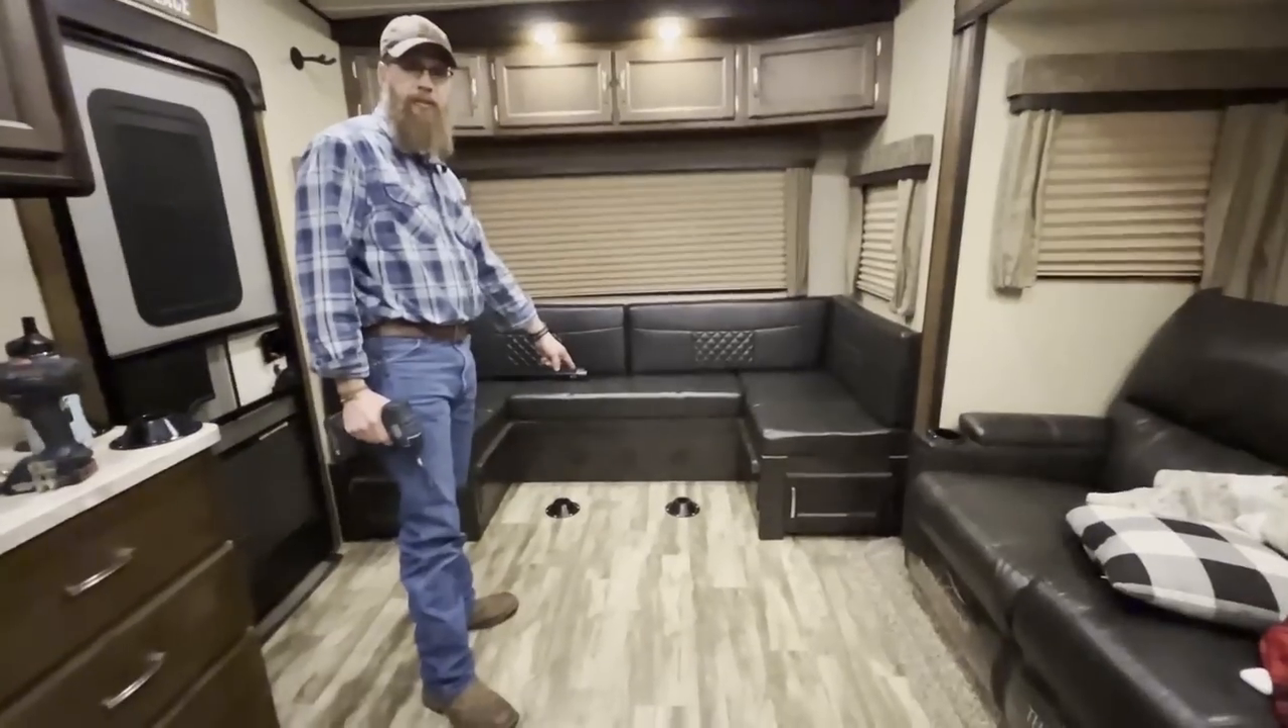Now the last thing we have to do over here is take the pegs off of the floor.